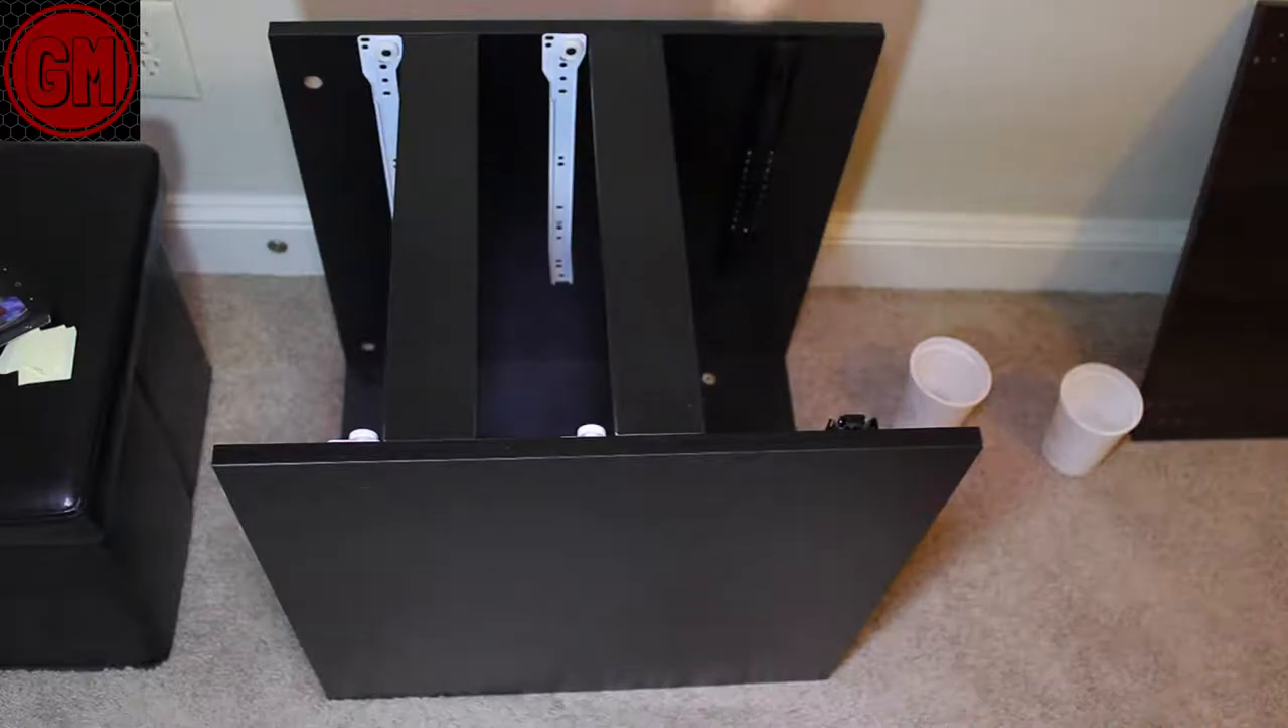By the end of step three, you should pretty much have three walls completely done. So that's the two sides and then the bottom one. And then you should have these two pillars going across.